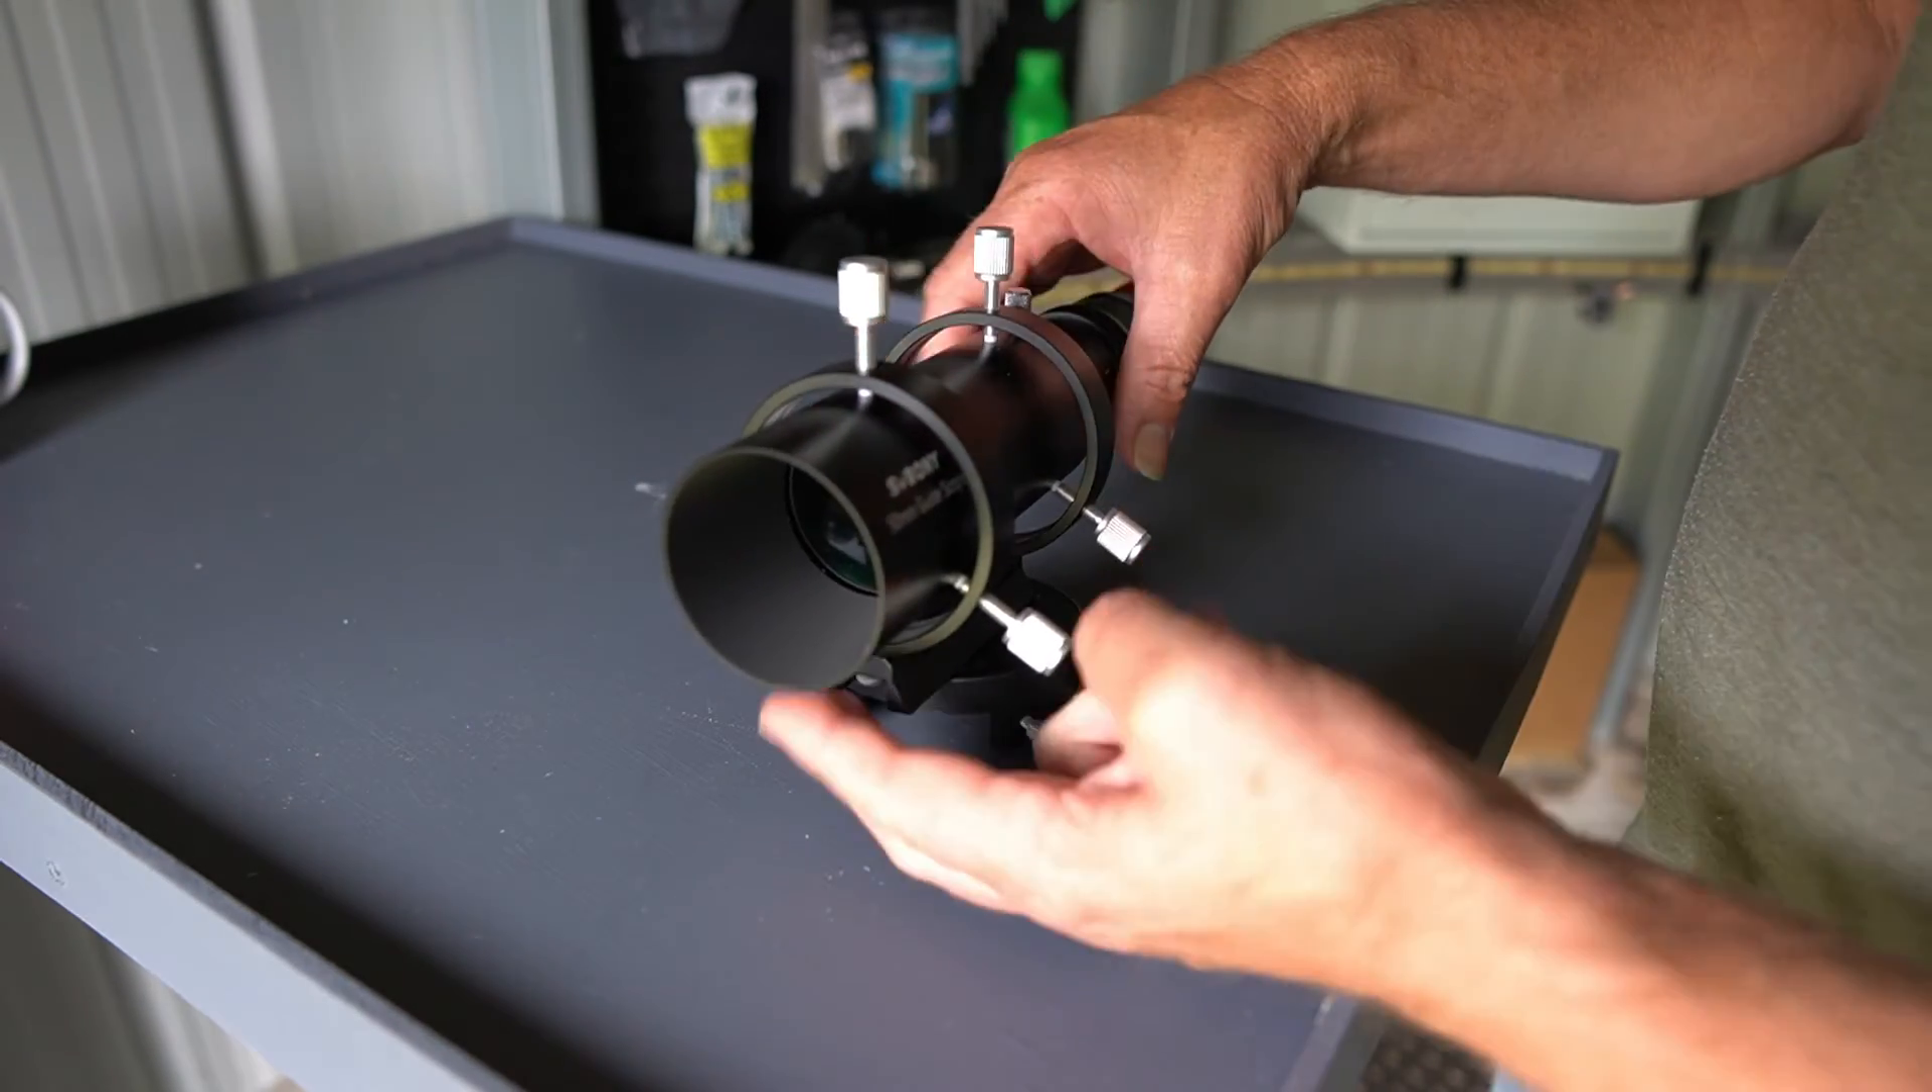Okay, so that's the little telescope, the little guide scope all put together now.